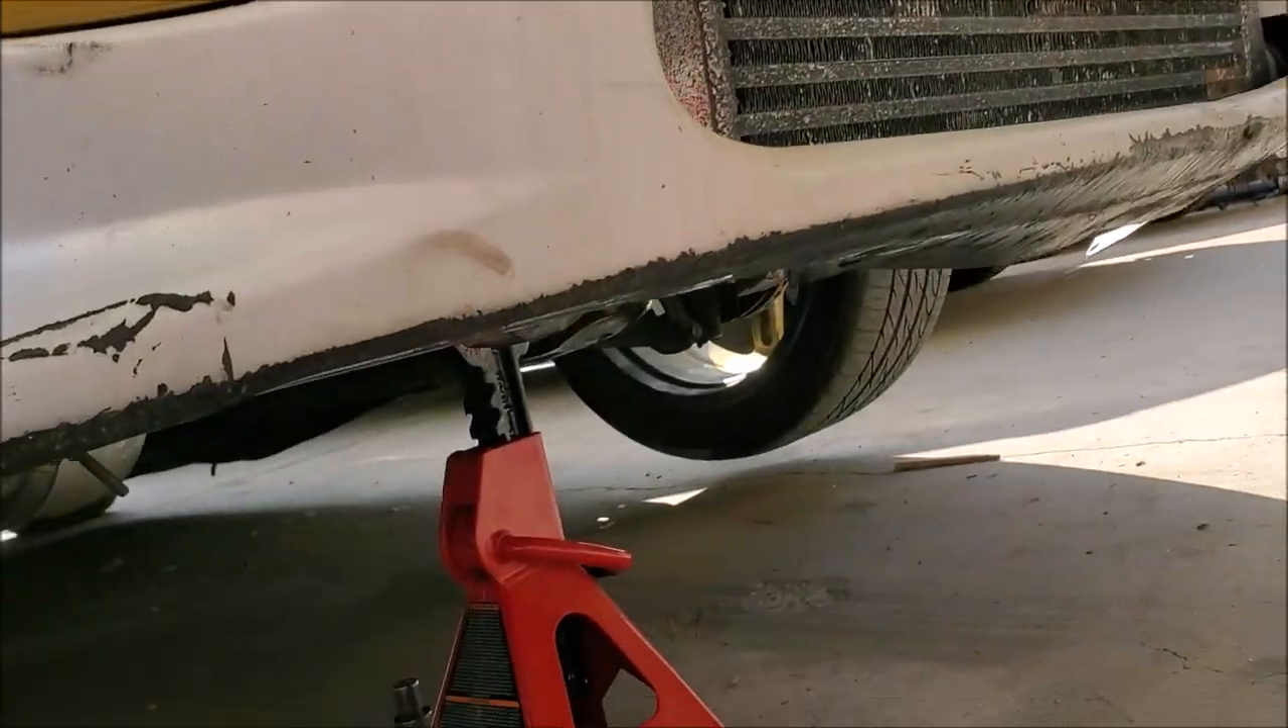Como pueden ver aquí ya está la torre ya todo está bien.